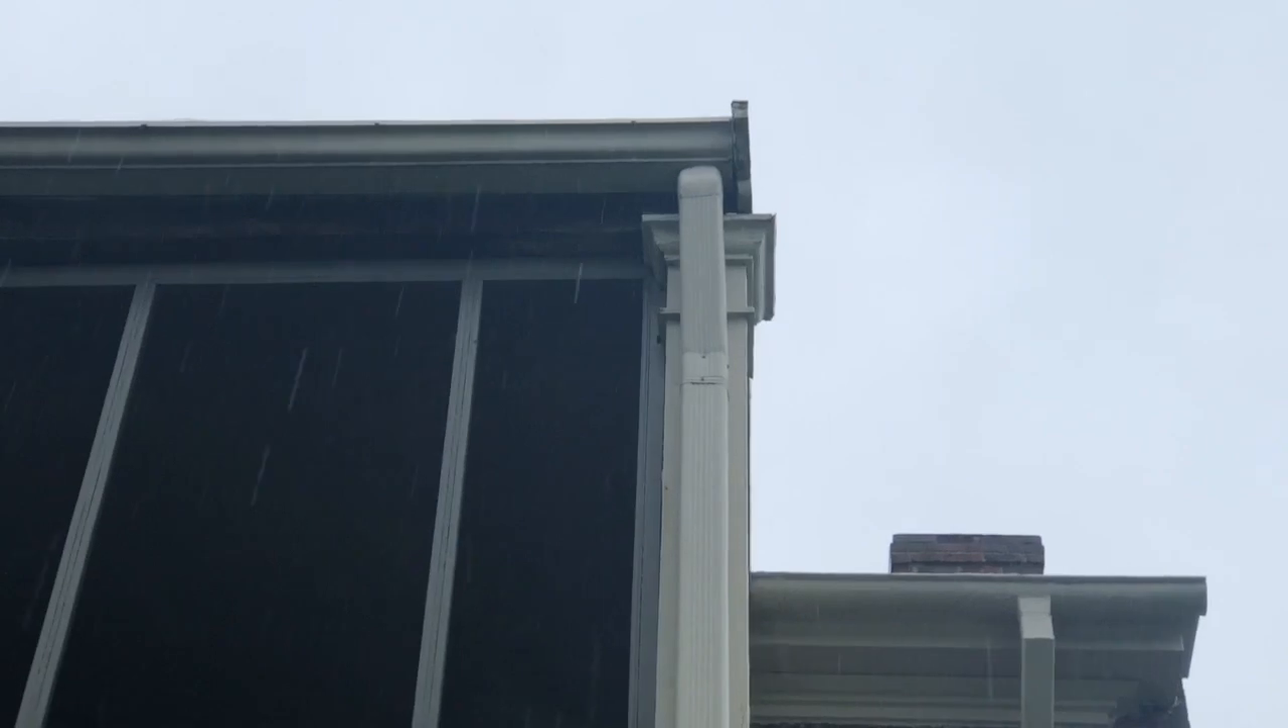If you look and see top part of that column that crown that's around it just sticks out wider than the roof.